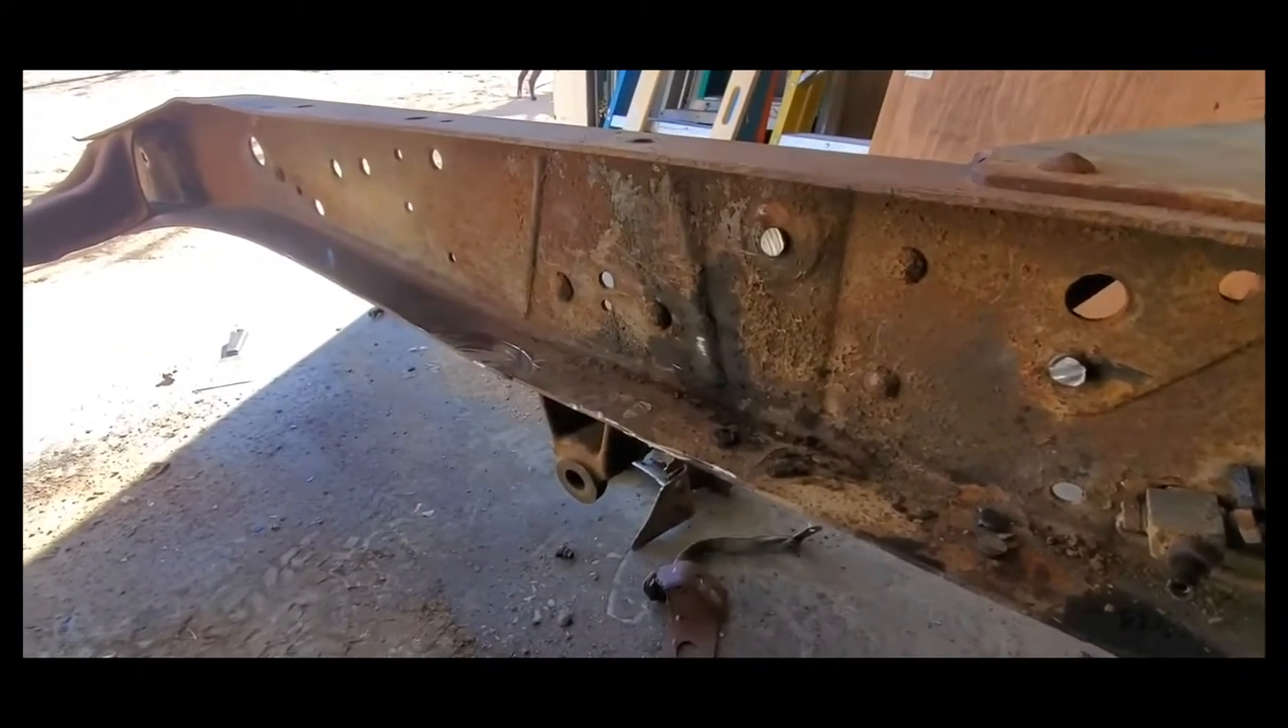Okay, so I have most of the components off of the passenger side or the right side of the truck frame, and I wanted to show a couple of things.